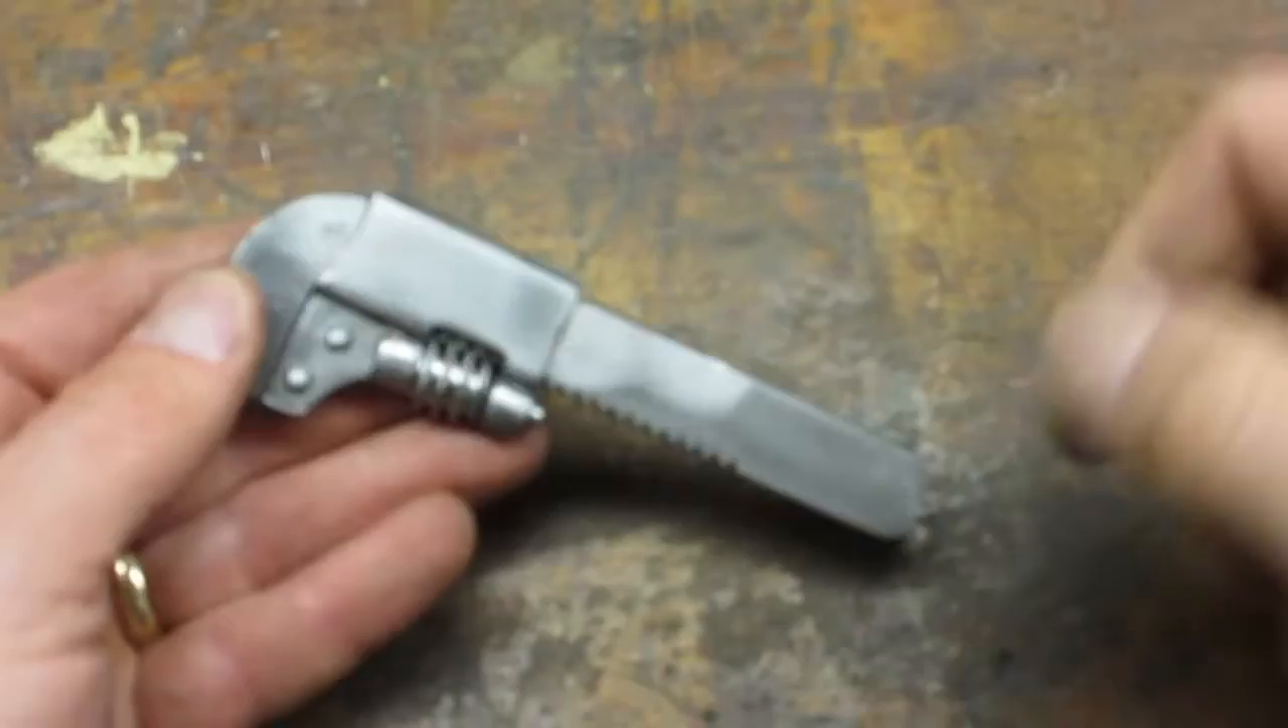Here is the little wrench reassembled.